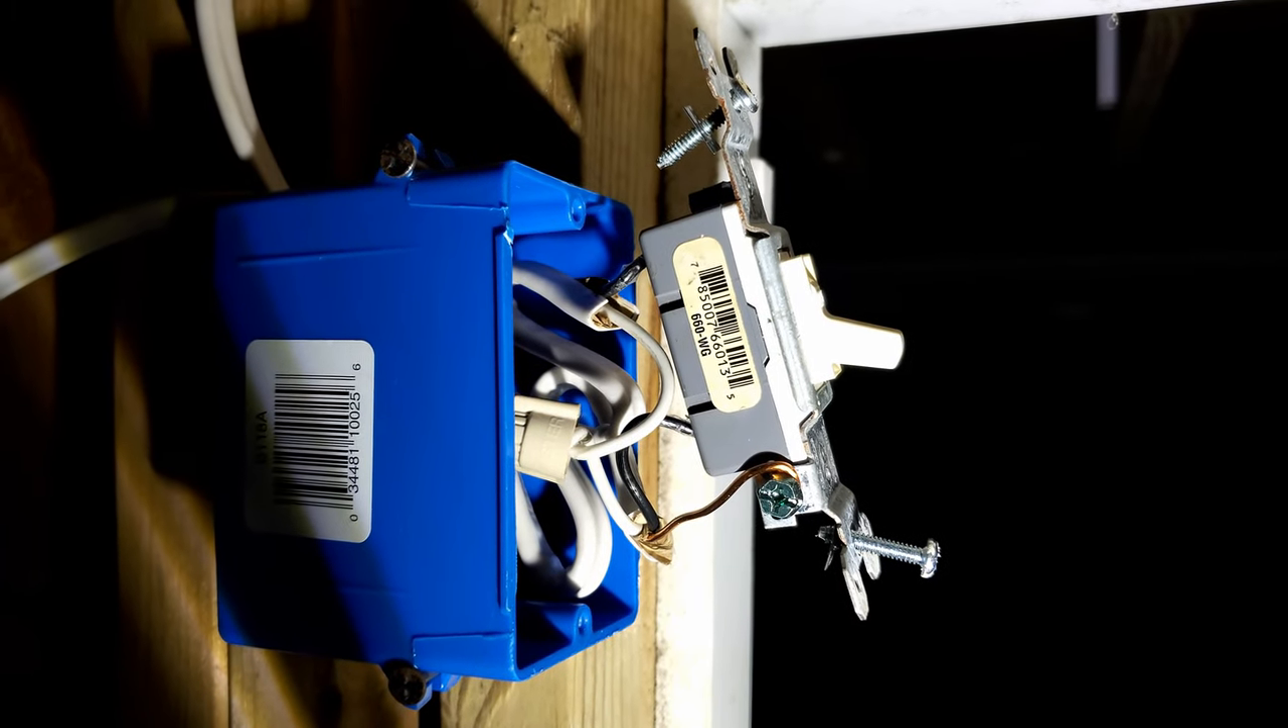I terminated the ground on the switch on the on off switch but I didn't run it through.